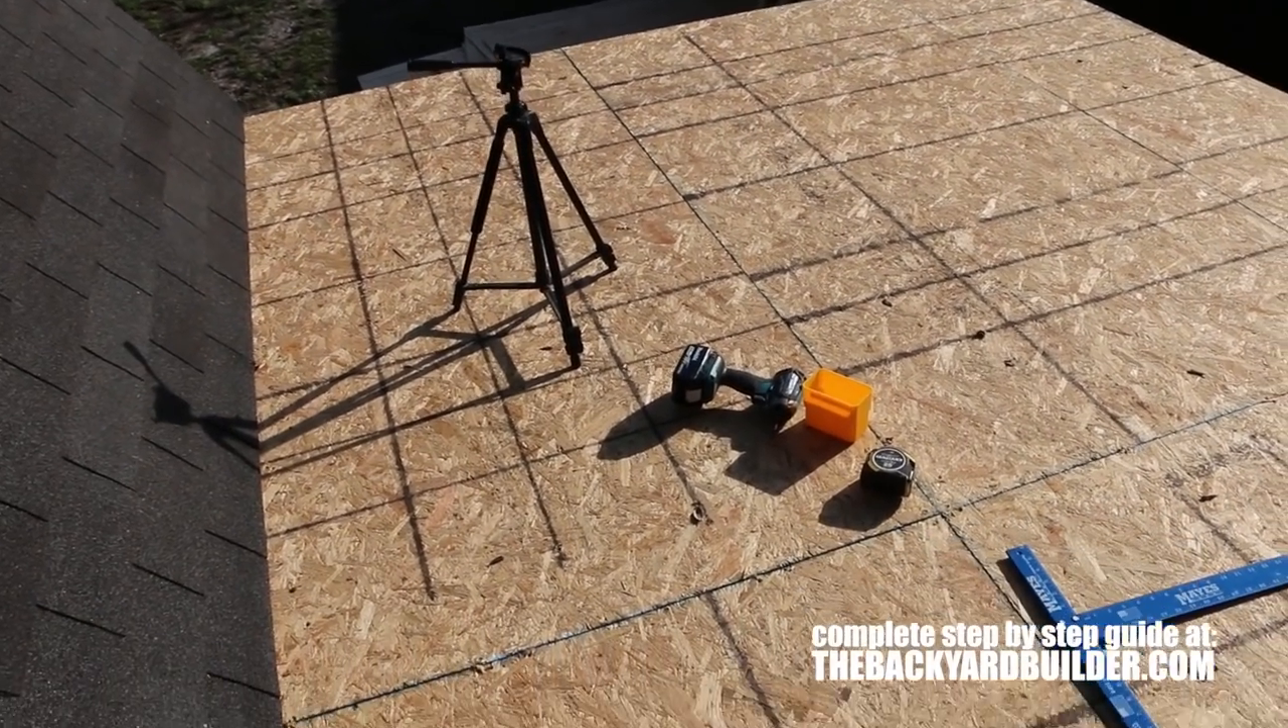We are up on the roof just got done tacking down all the sheathing ready to go.